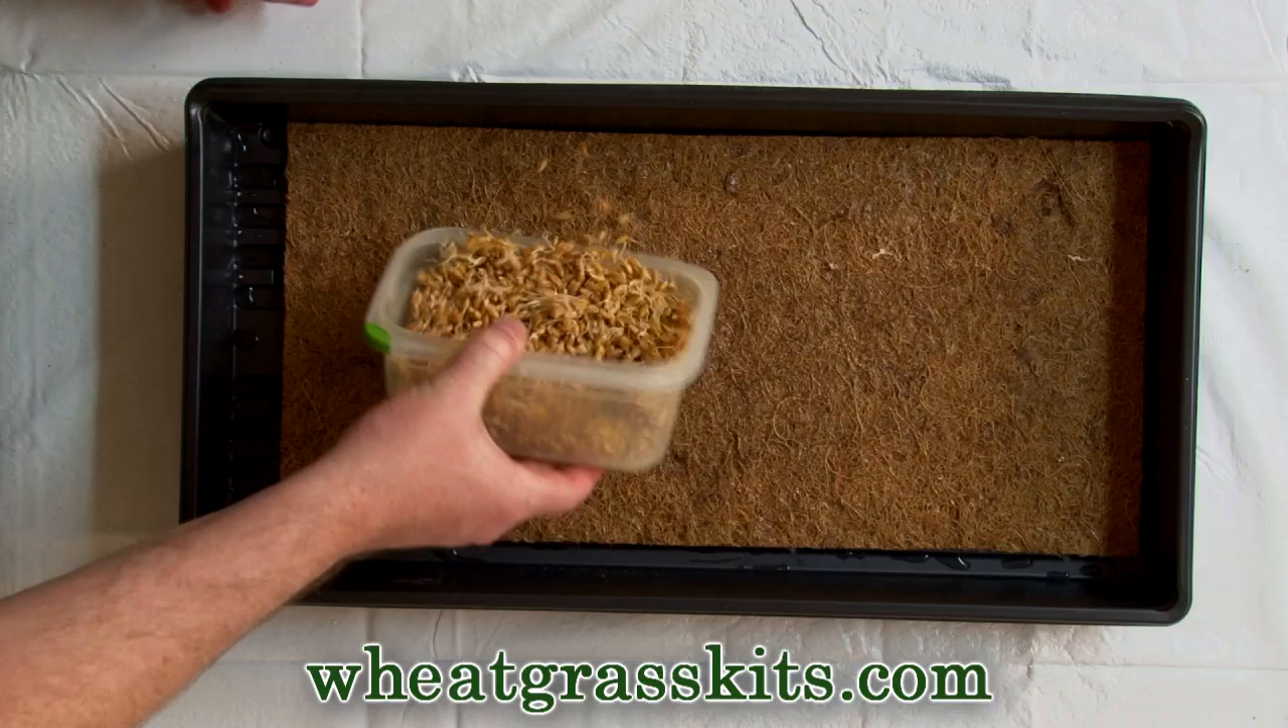Now you can see the mat doesn't fit exactly in the tray precisely.